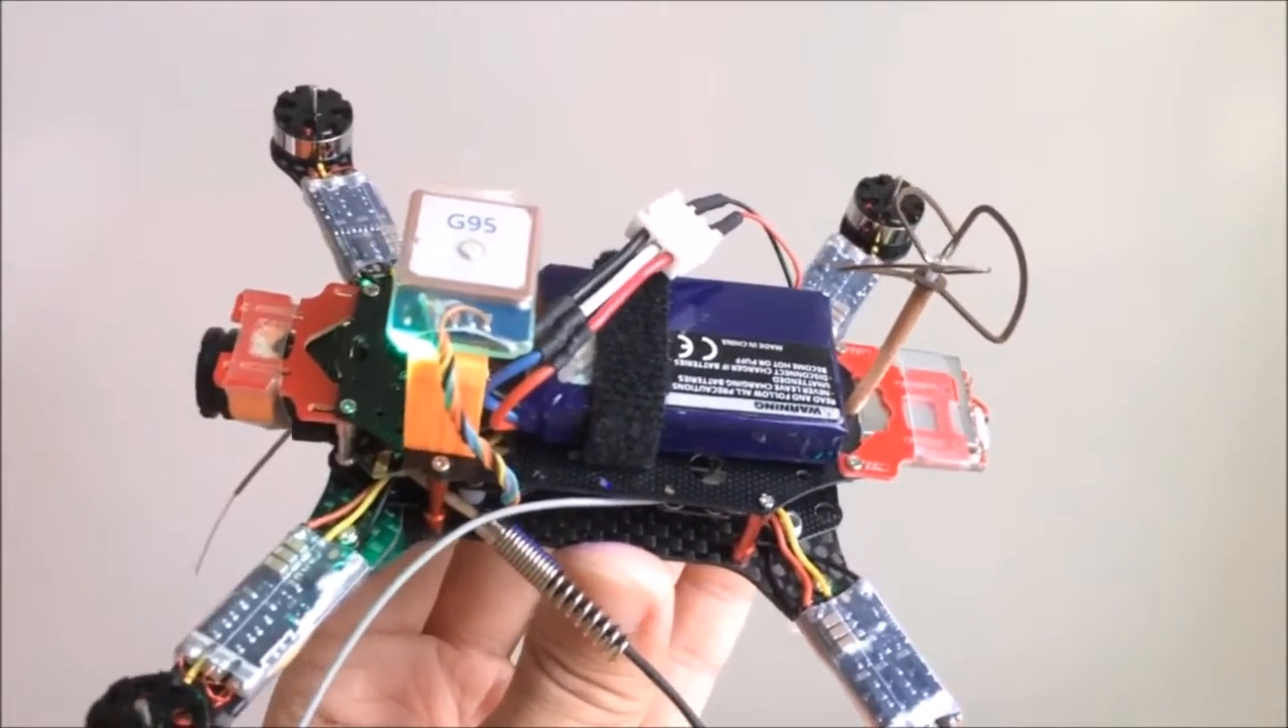Alright I've mounted the GPS. And it's looking good.